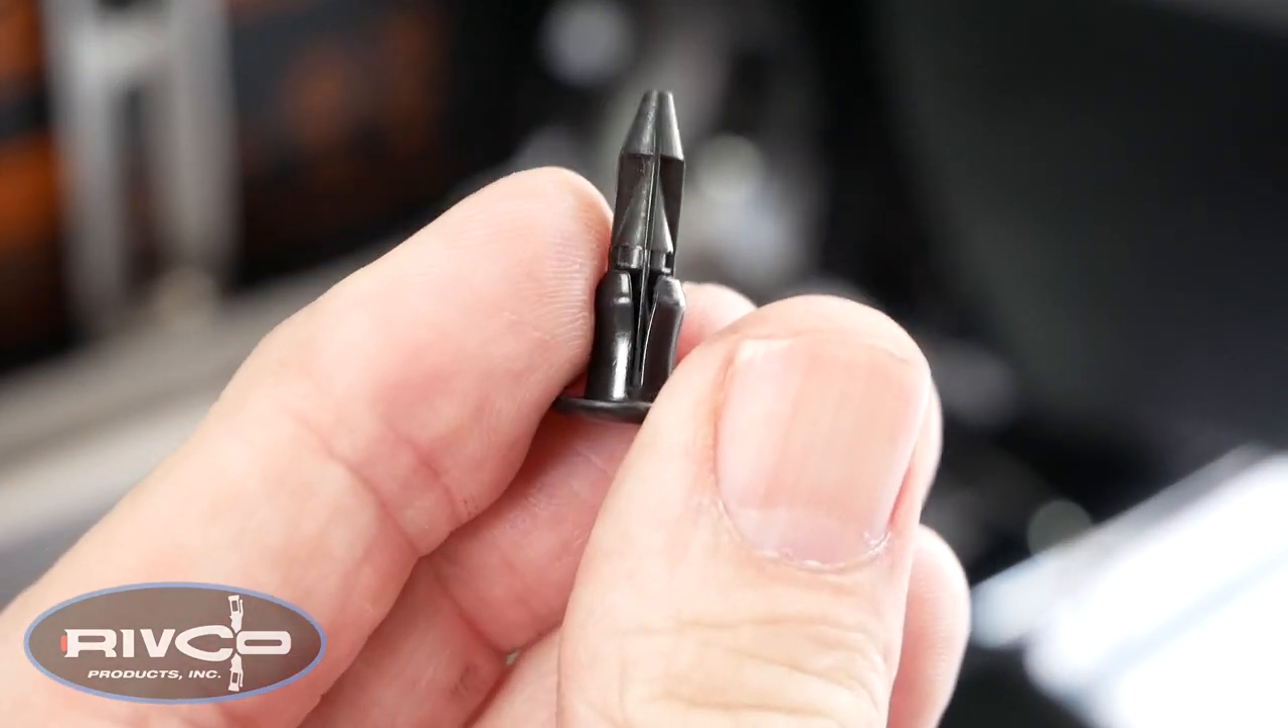Here you can see the plastic rivet after it's removed.